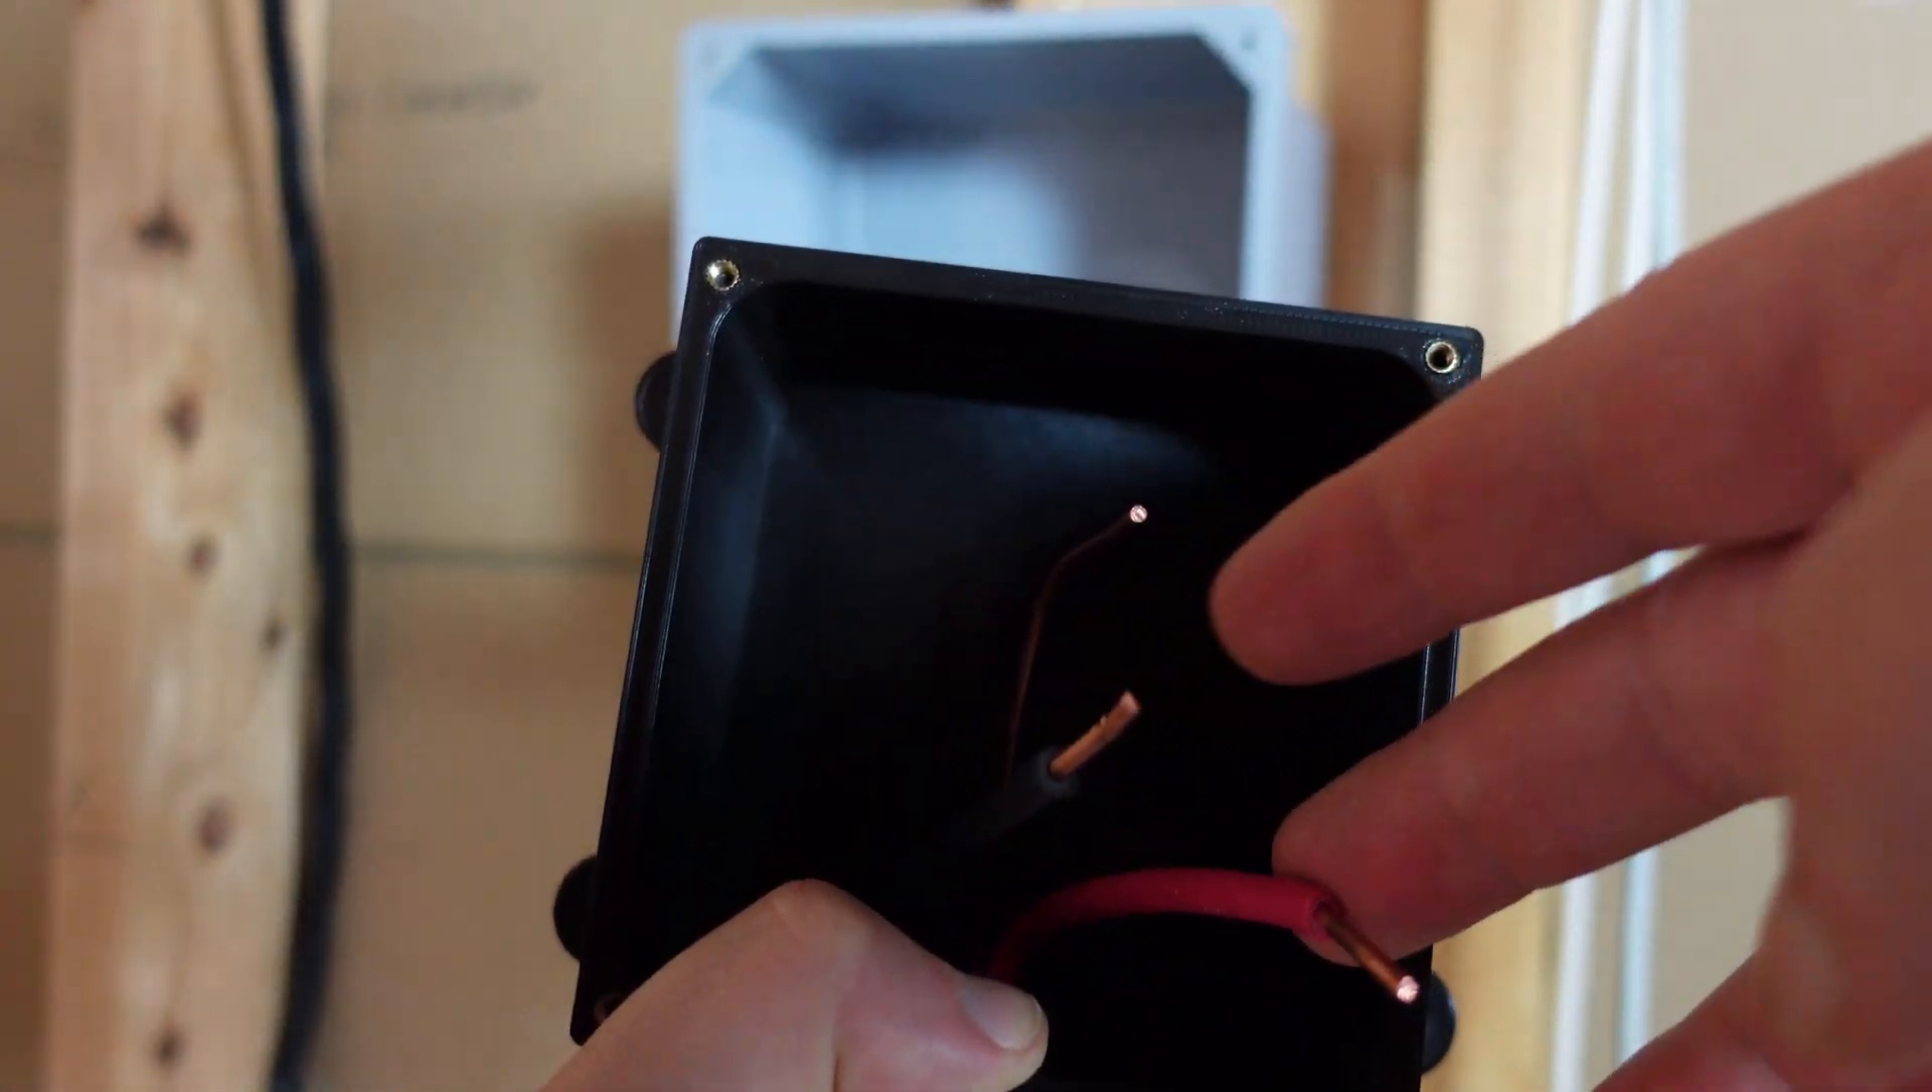I do have these wires out of that box and into this box.